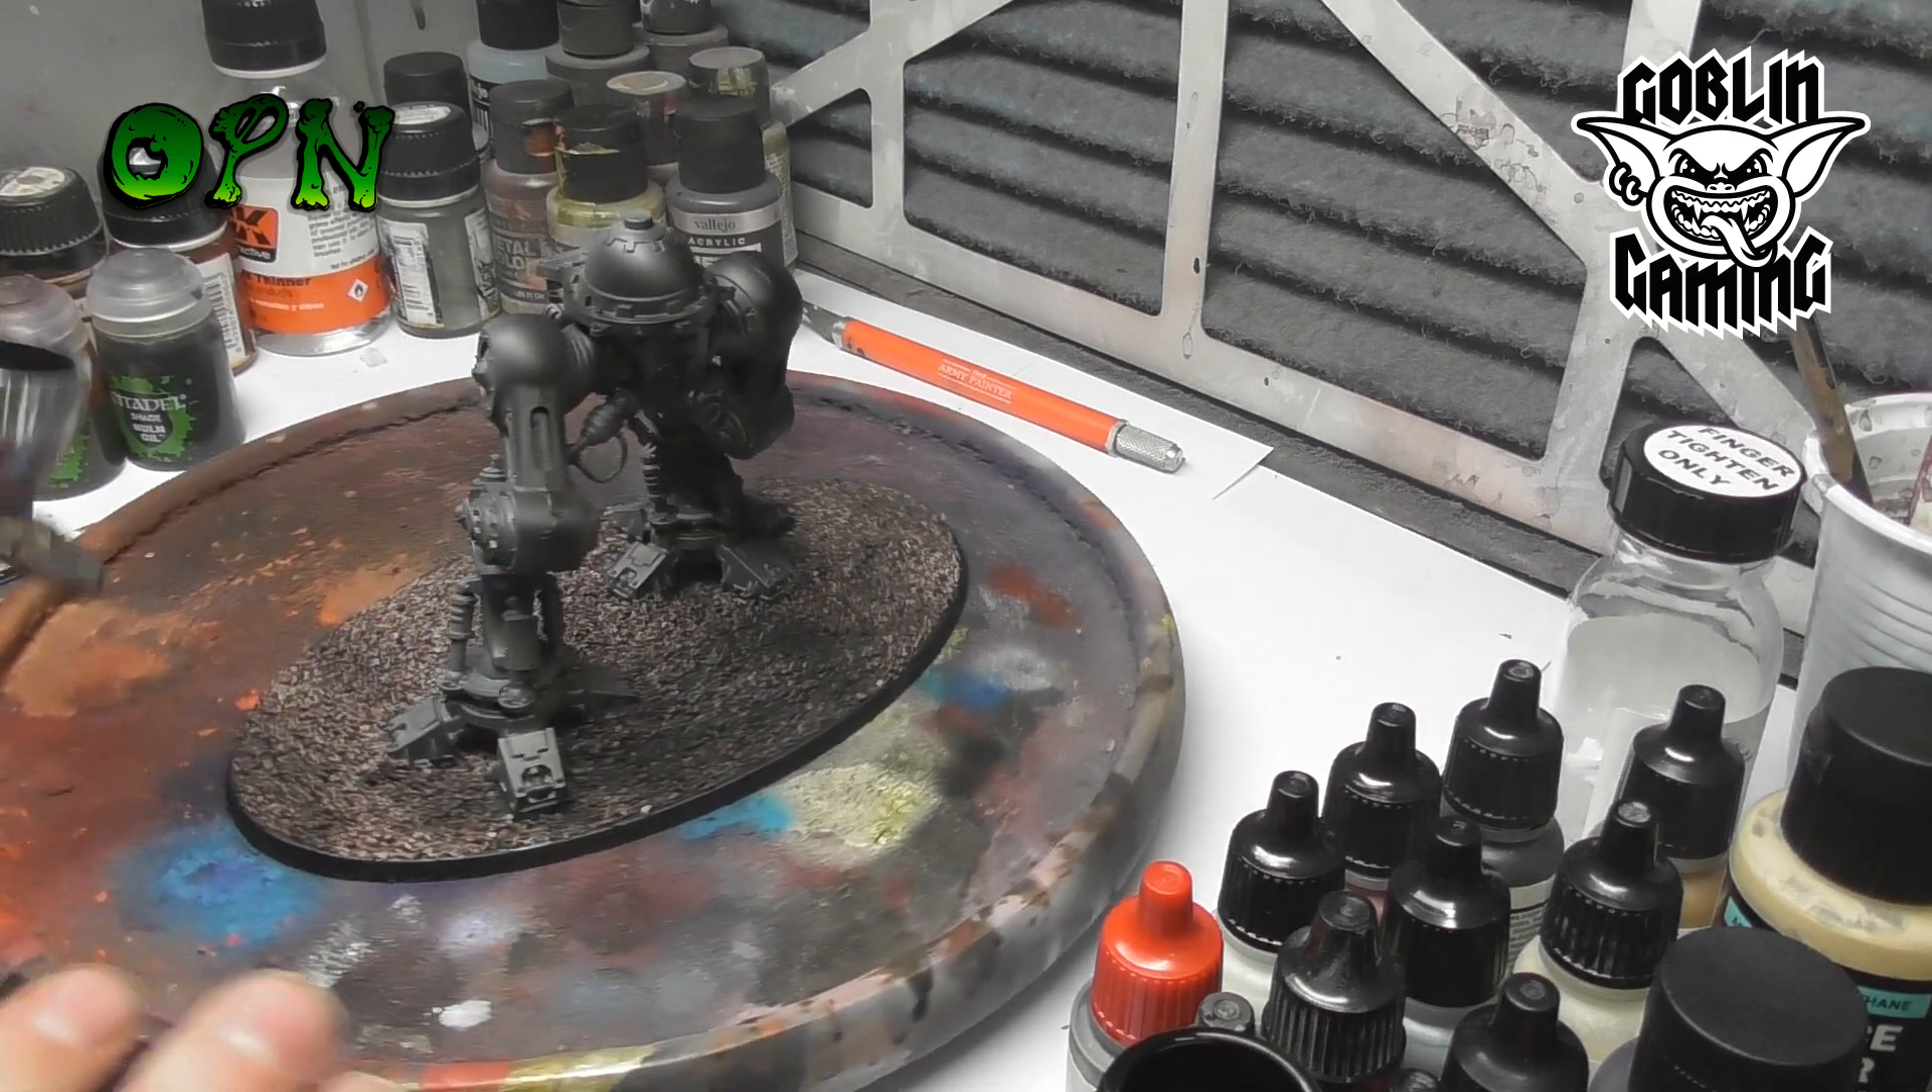All the armor plates are not attached to the knight at the moment.